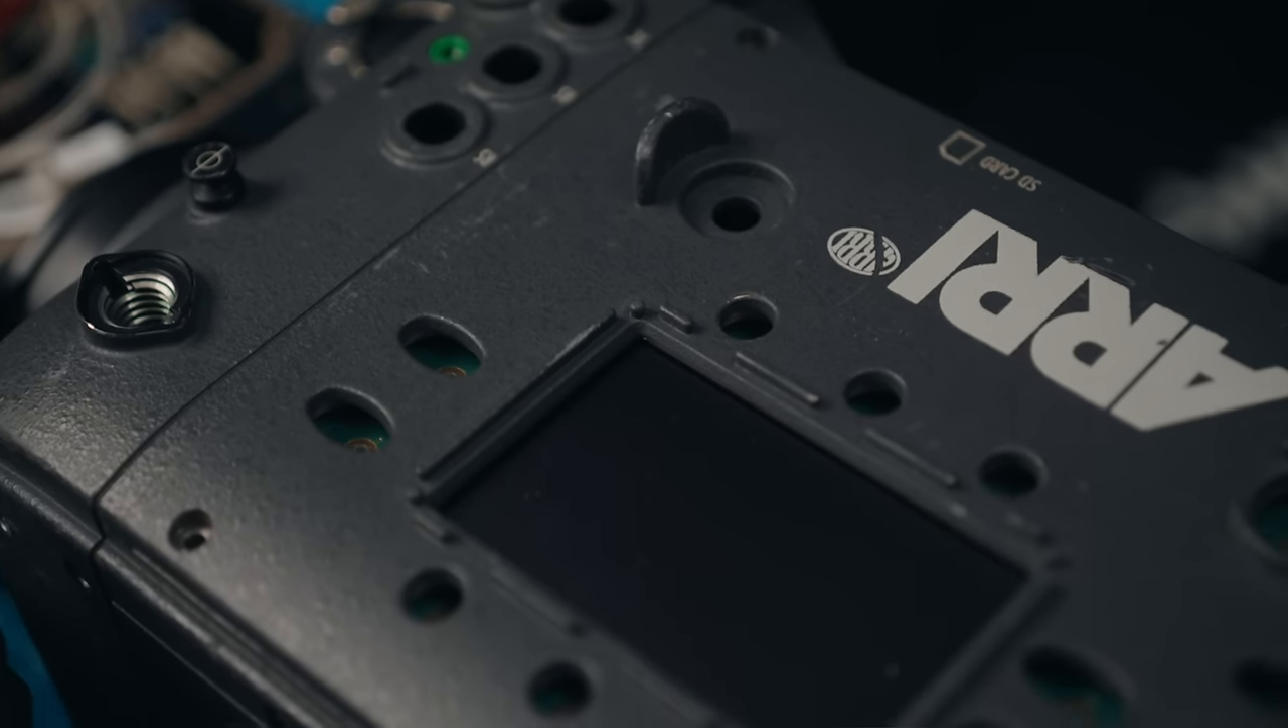There's really not that many parts missing besides all the buttons are missing, which kind of sucks.